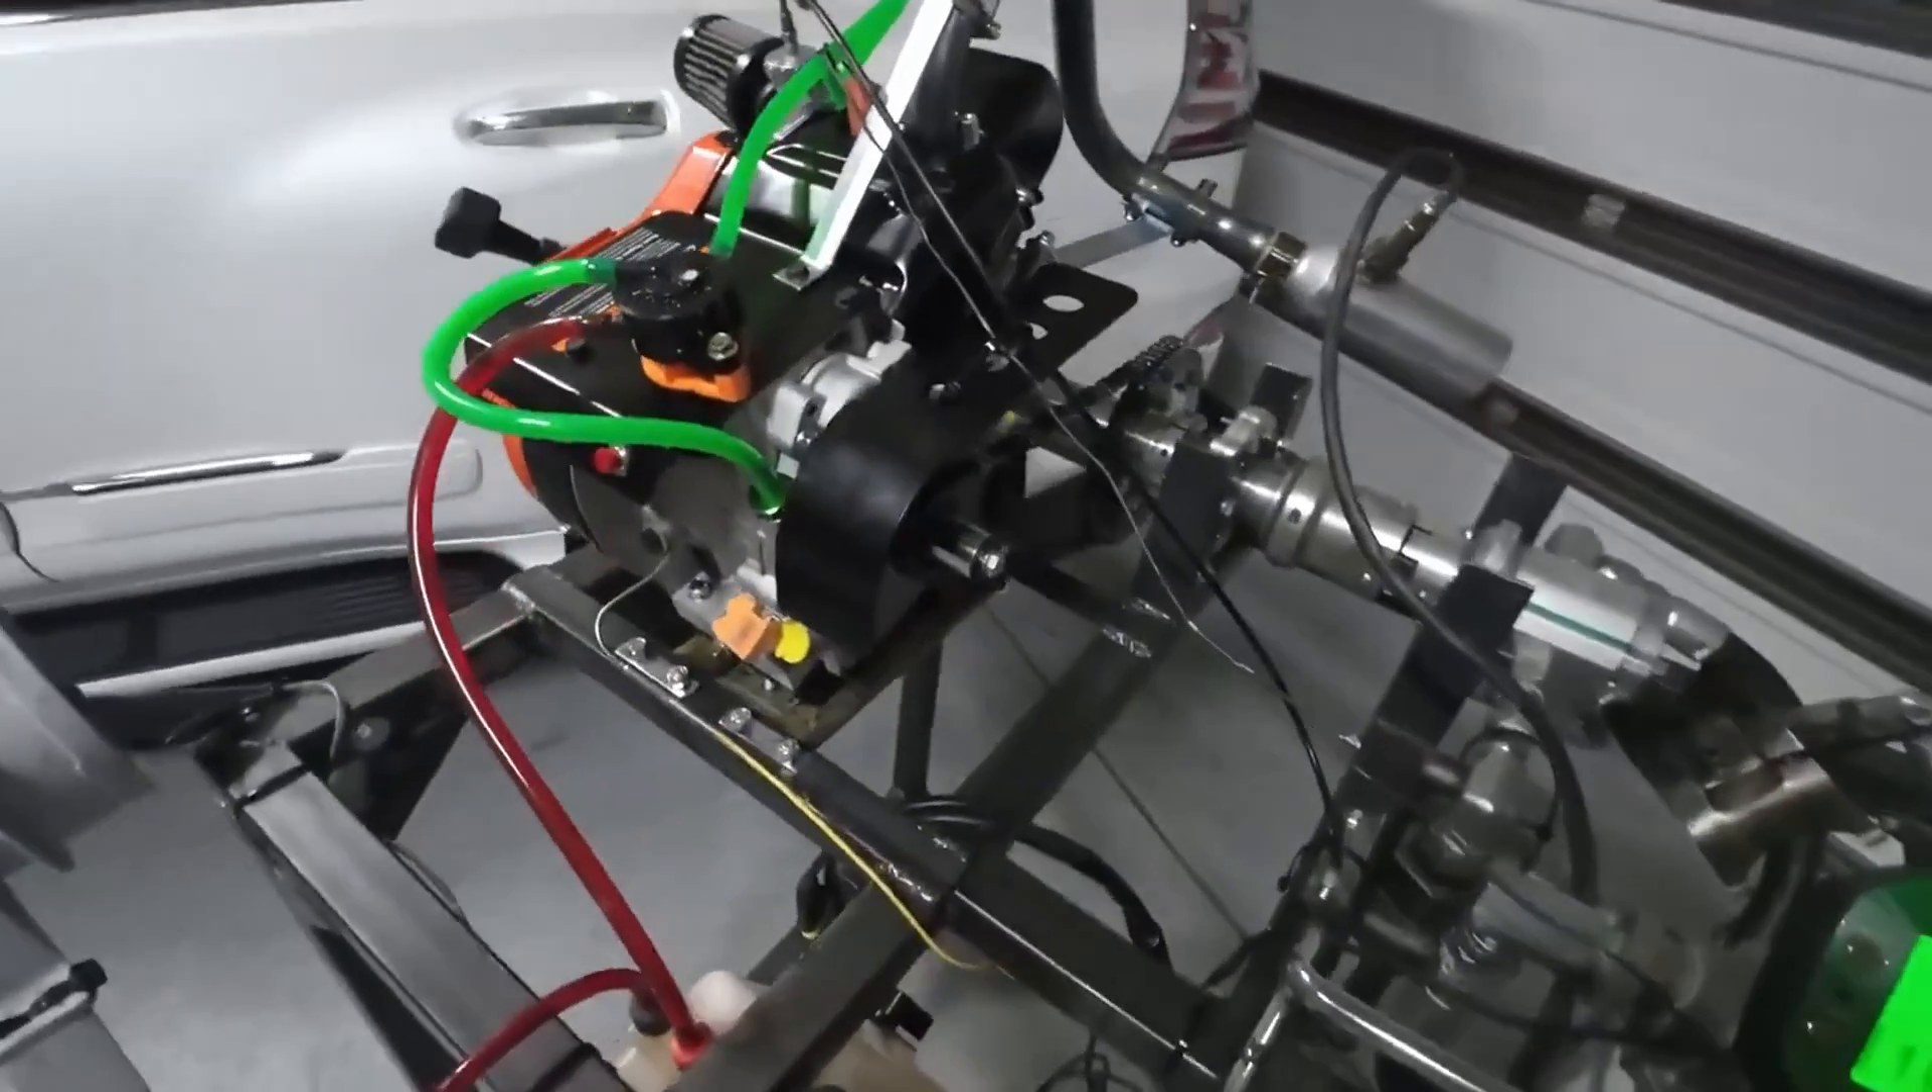As you can see I've got the engine mounted up on the dyno ready to go.